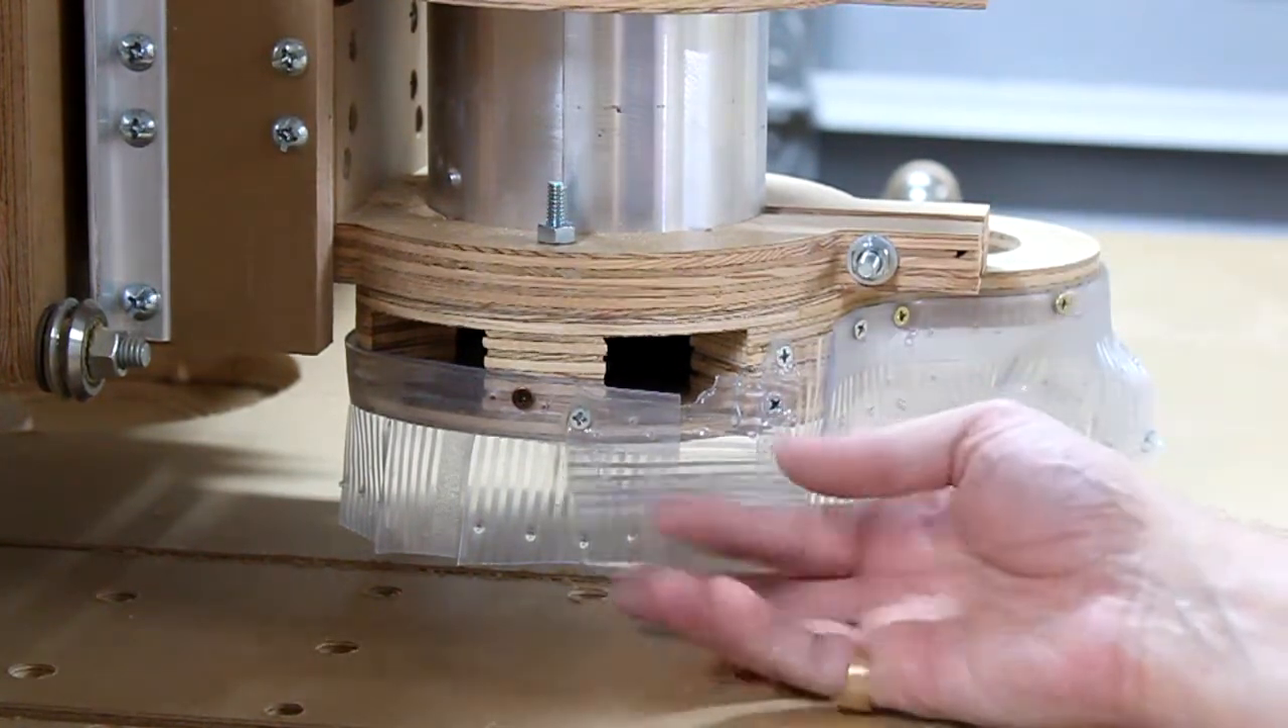Okay, I've installed the pieces back and I've also put on a really, really shabby job of a skirt.